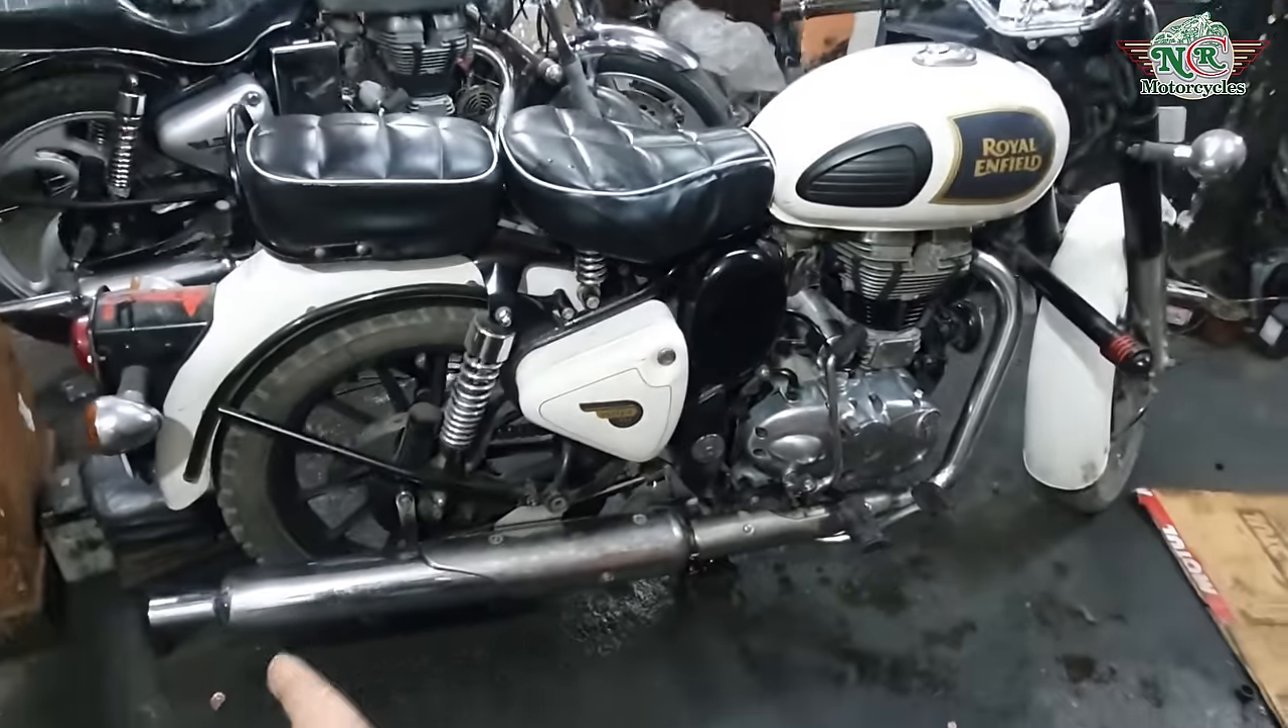दोस्तों बाइक पूरी कम्प्लीट हो गई टैंक लगा दिया।